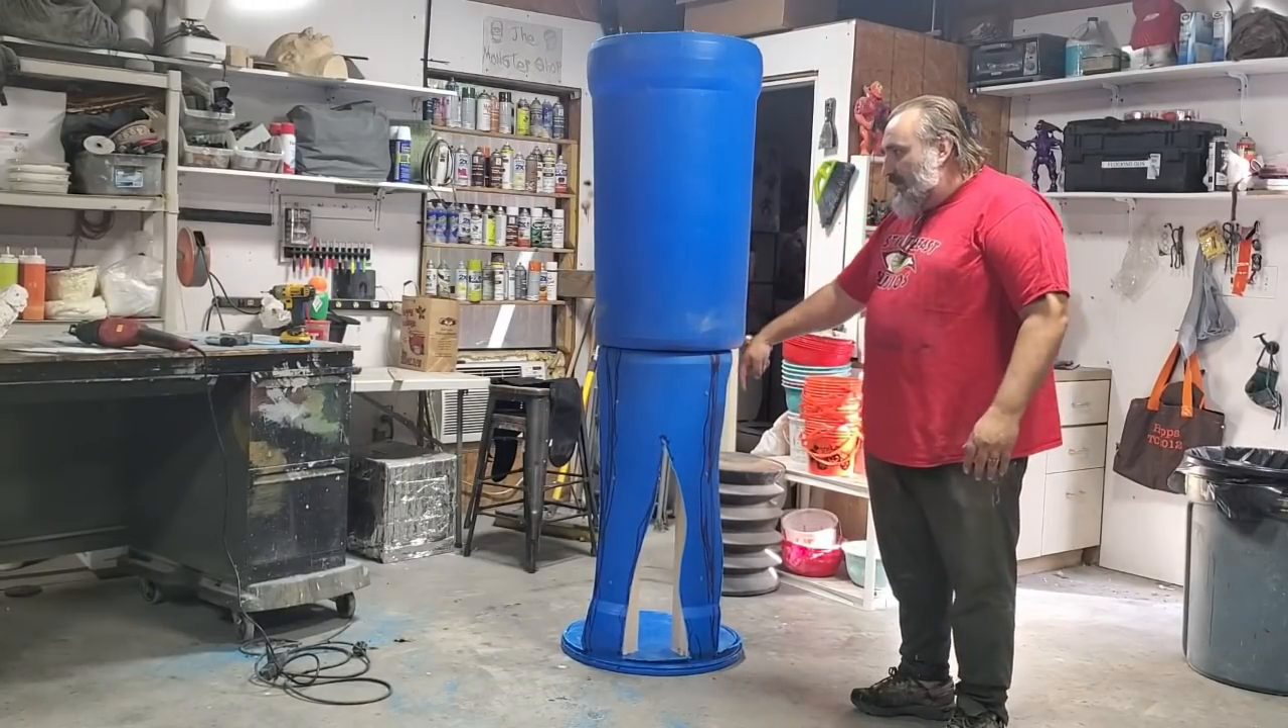I have now set the top of, well the other half of the barrel on top of this half of the barrel.